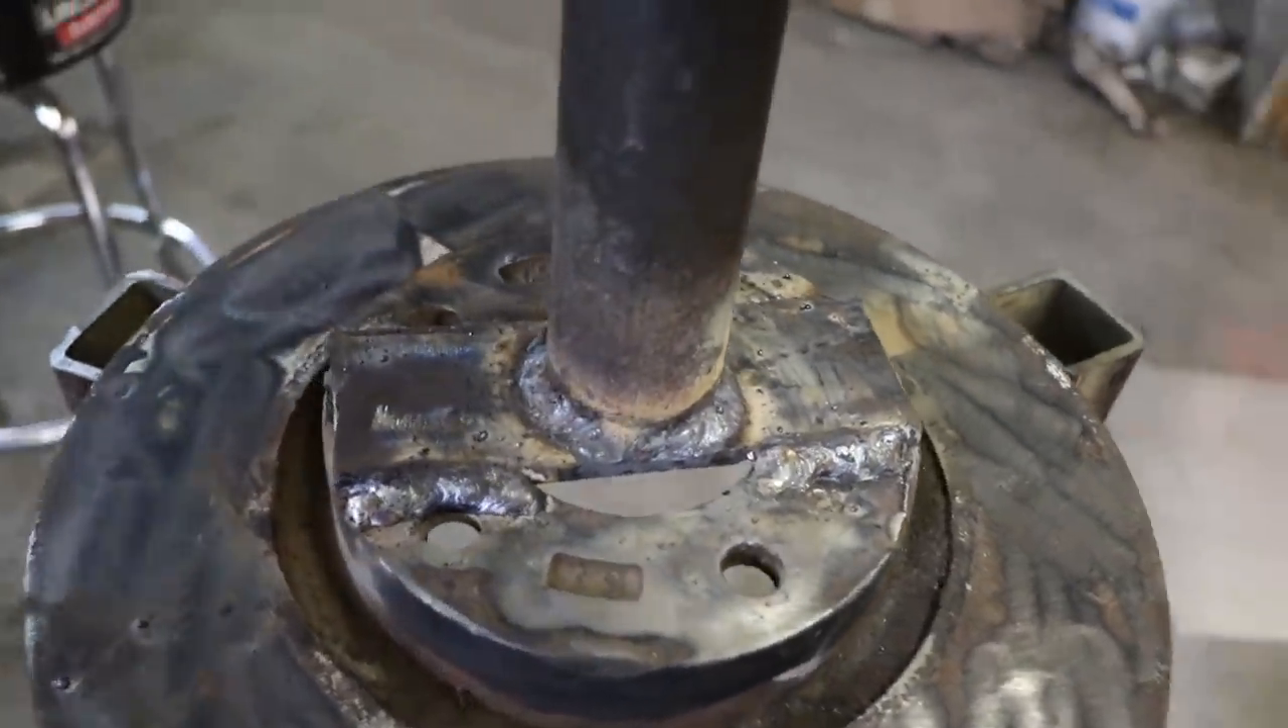We've got our top welded but there's lots more welding to do on the rotor yet.